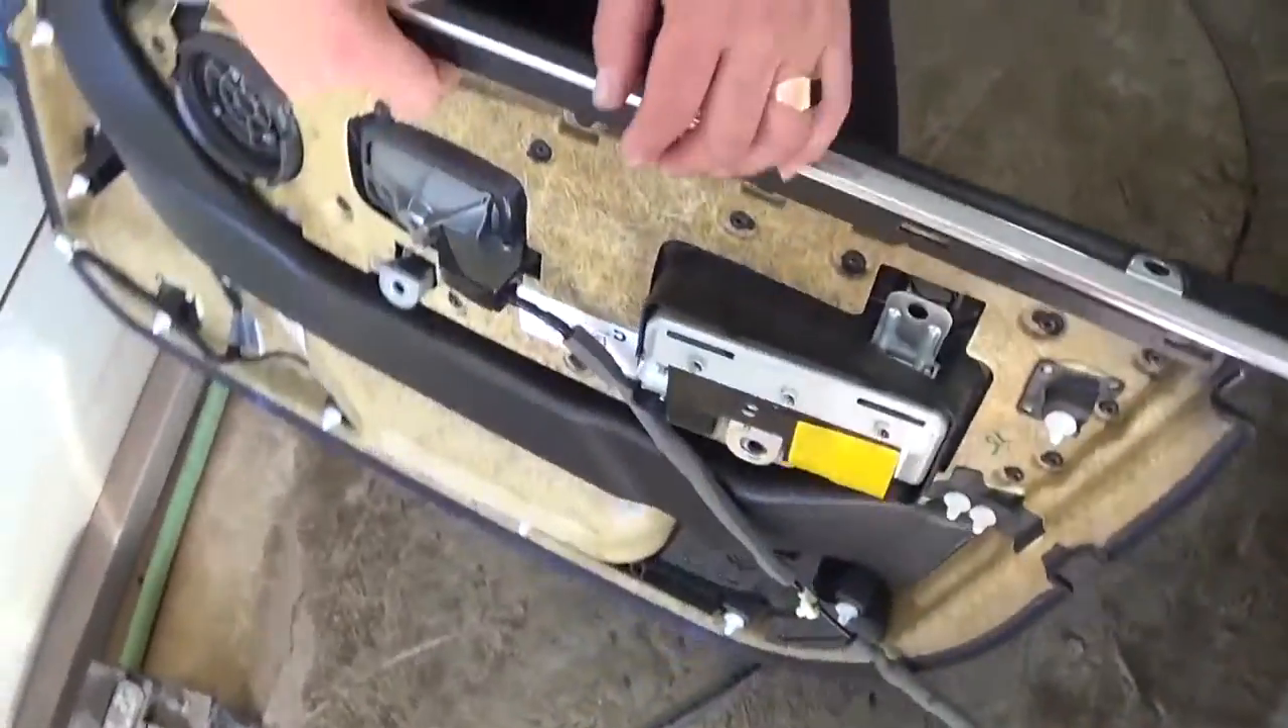Okay, and the cover right here the door panel is out of the car as you can see.